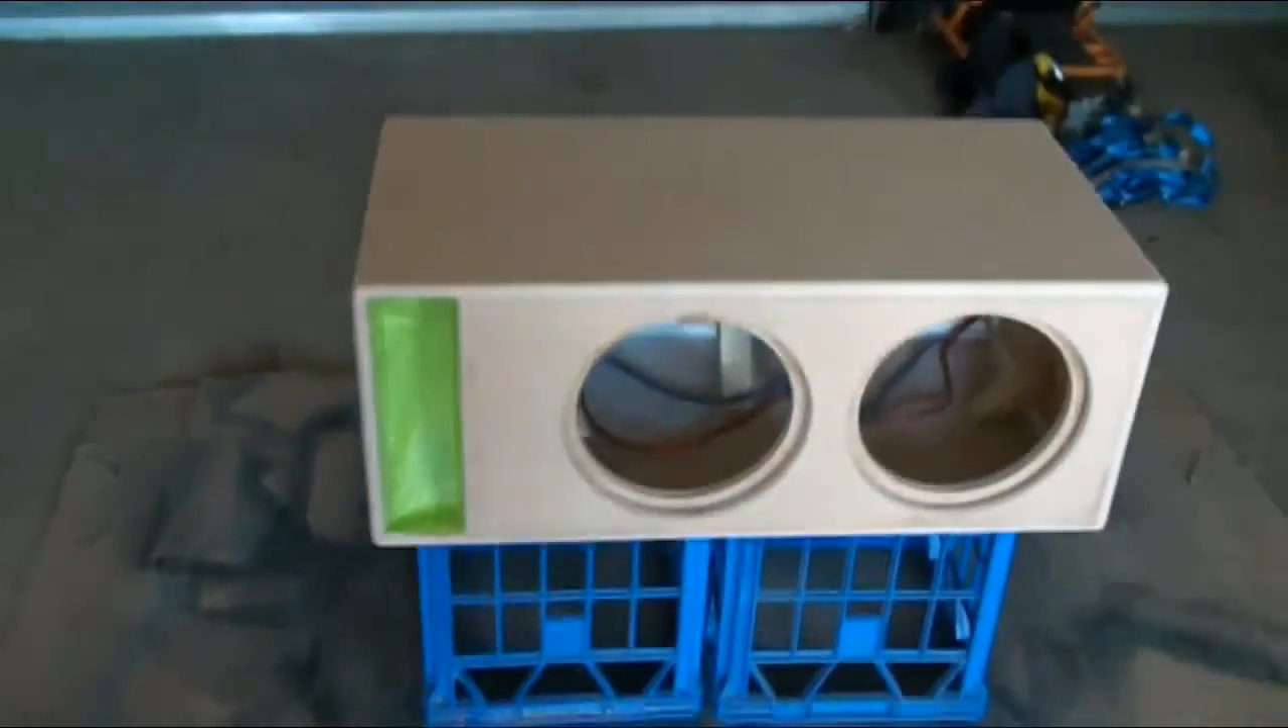So, I've taped up the port there.